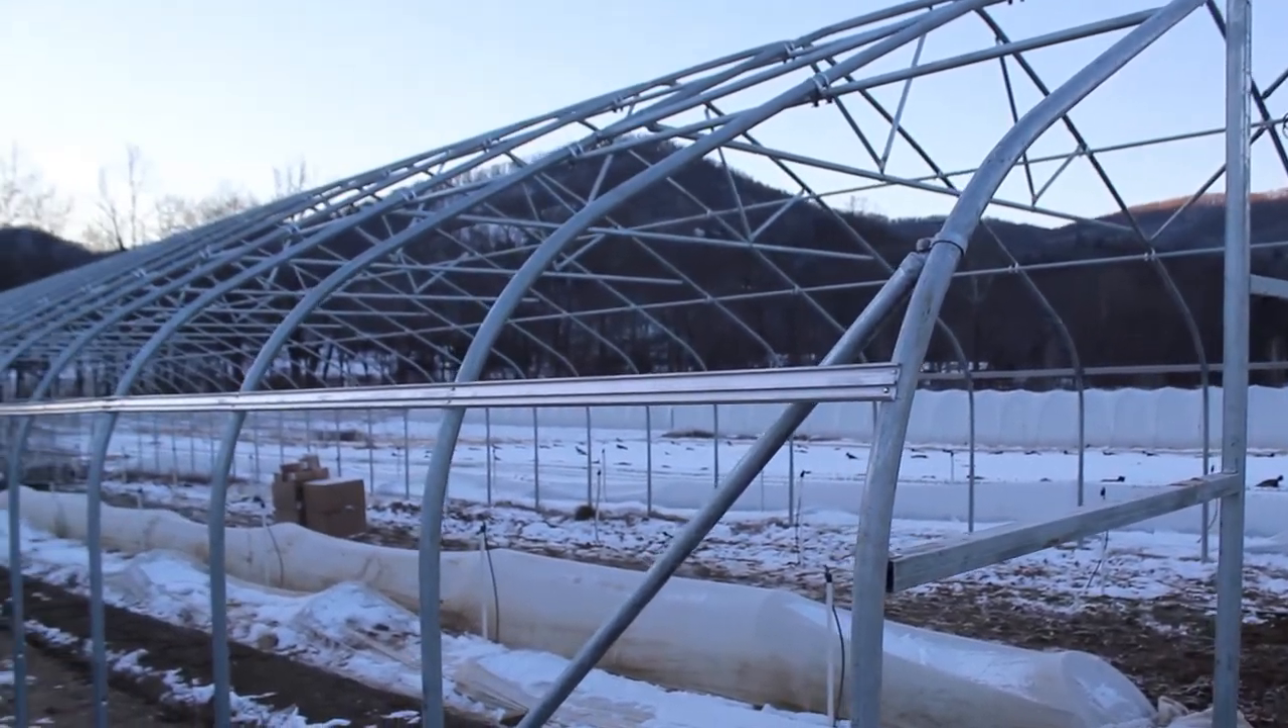And over here we have a hip rail that hasn't had plastic installed yet.